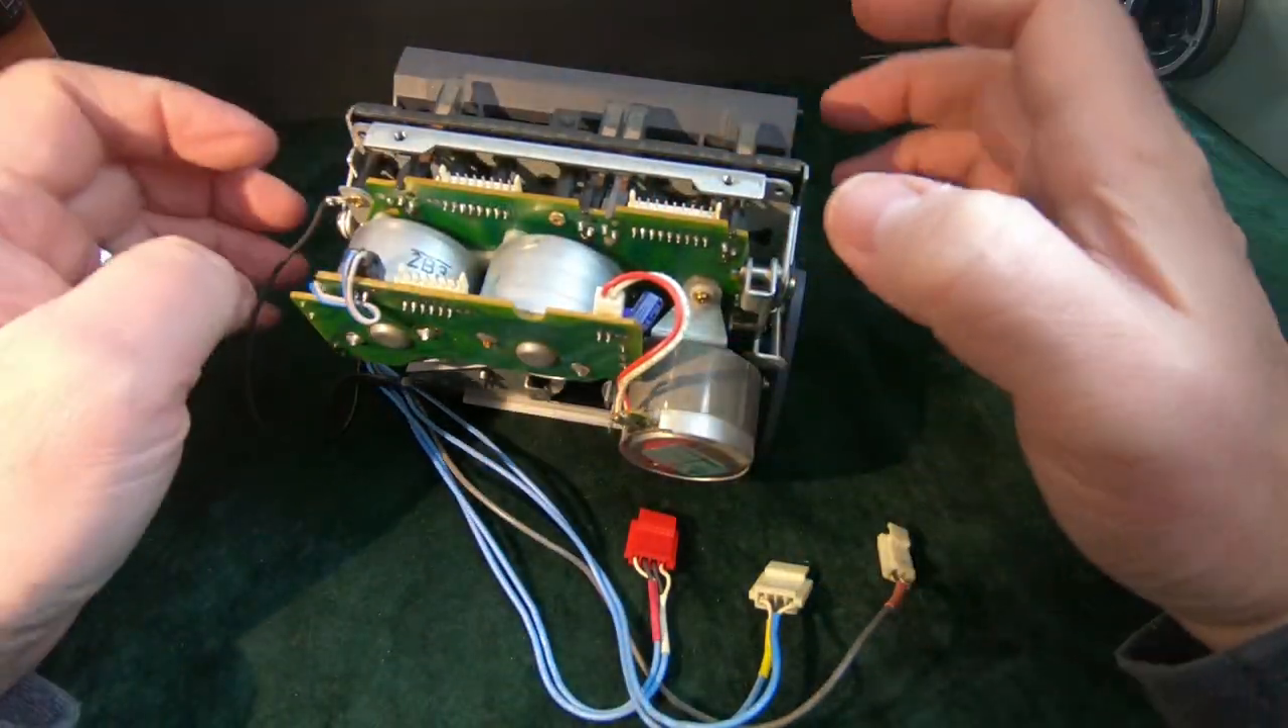So here's the mechanism out of the machine.